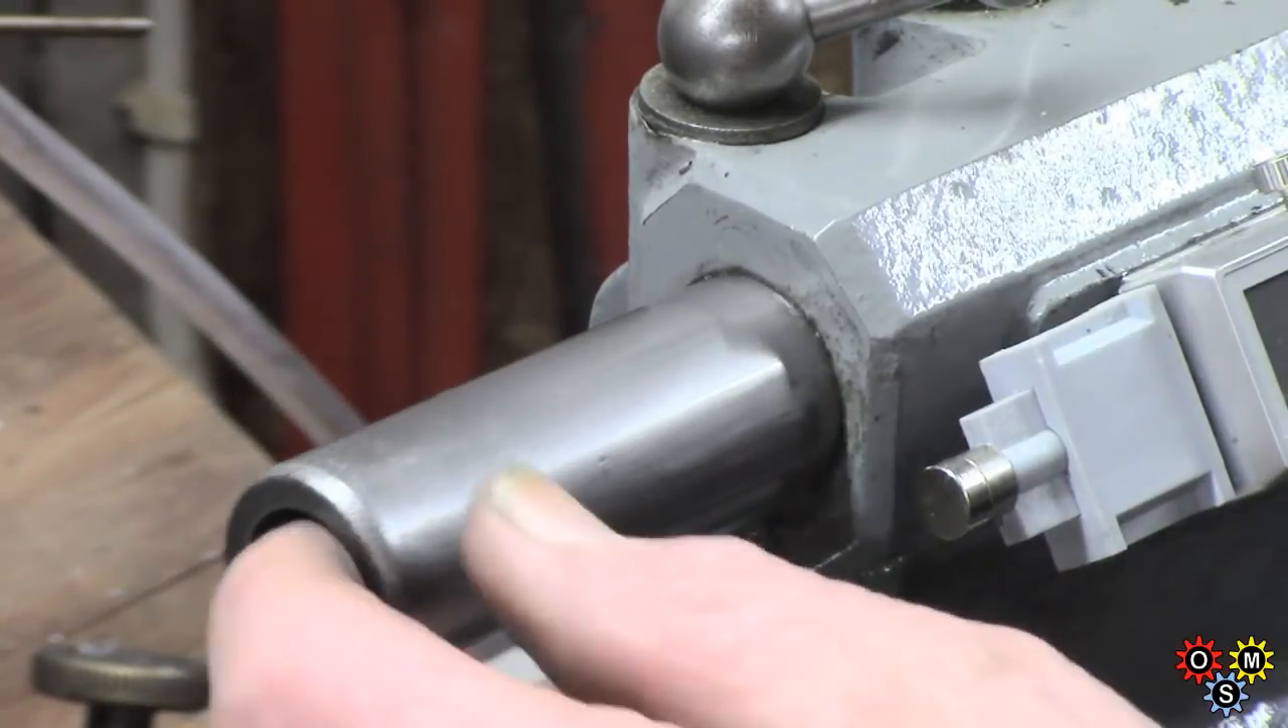I've managed to get the quill back in.